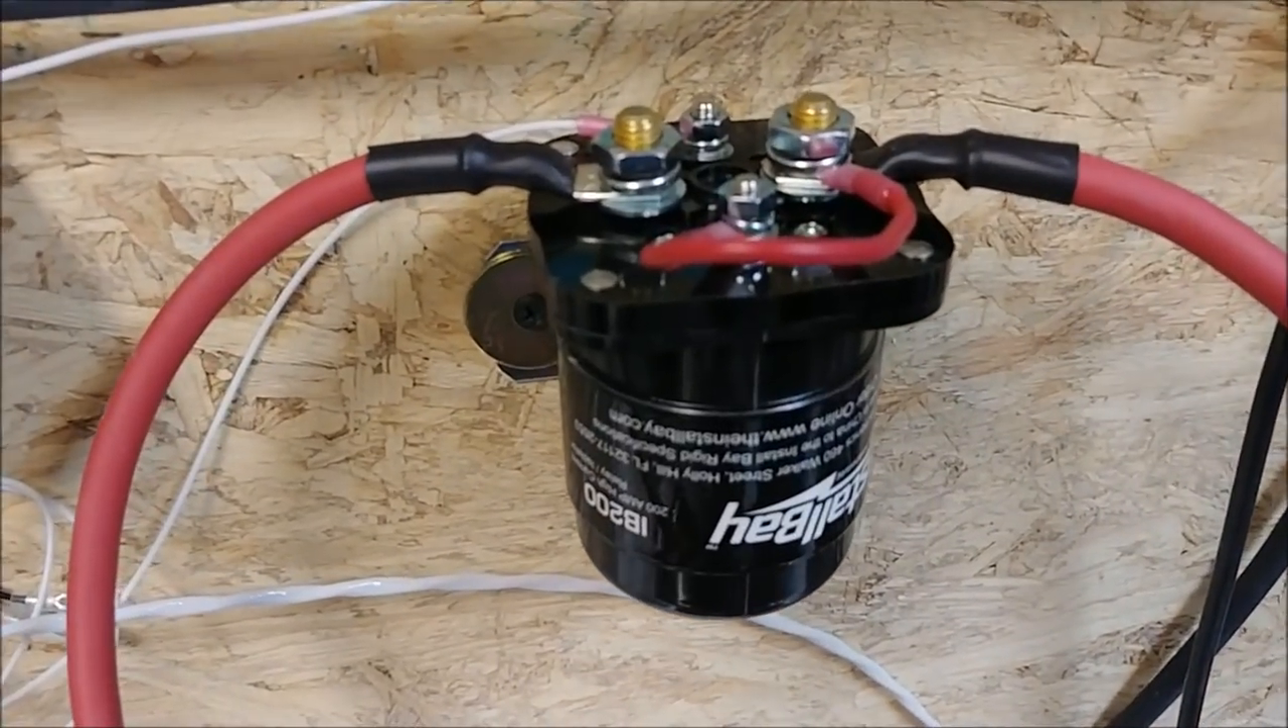So I've got our battery solenoid hooked up there.